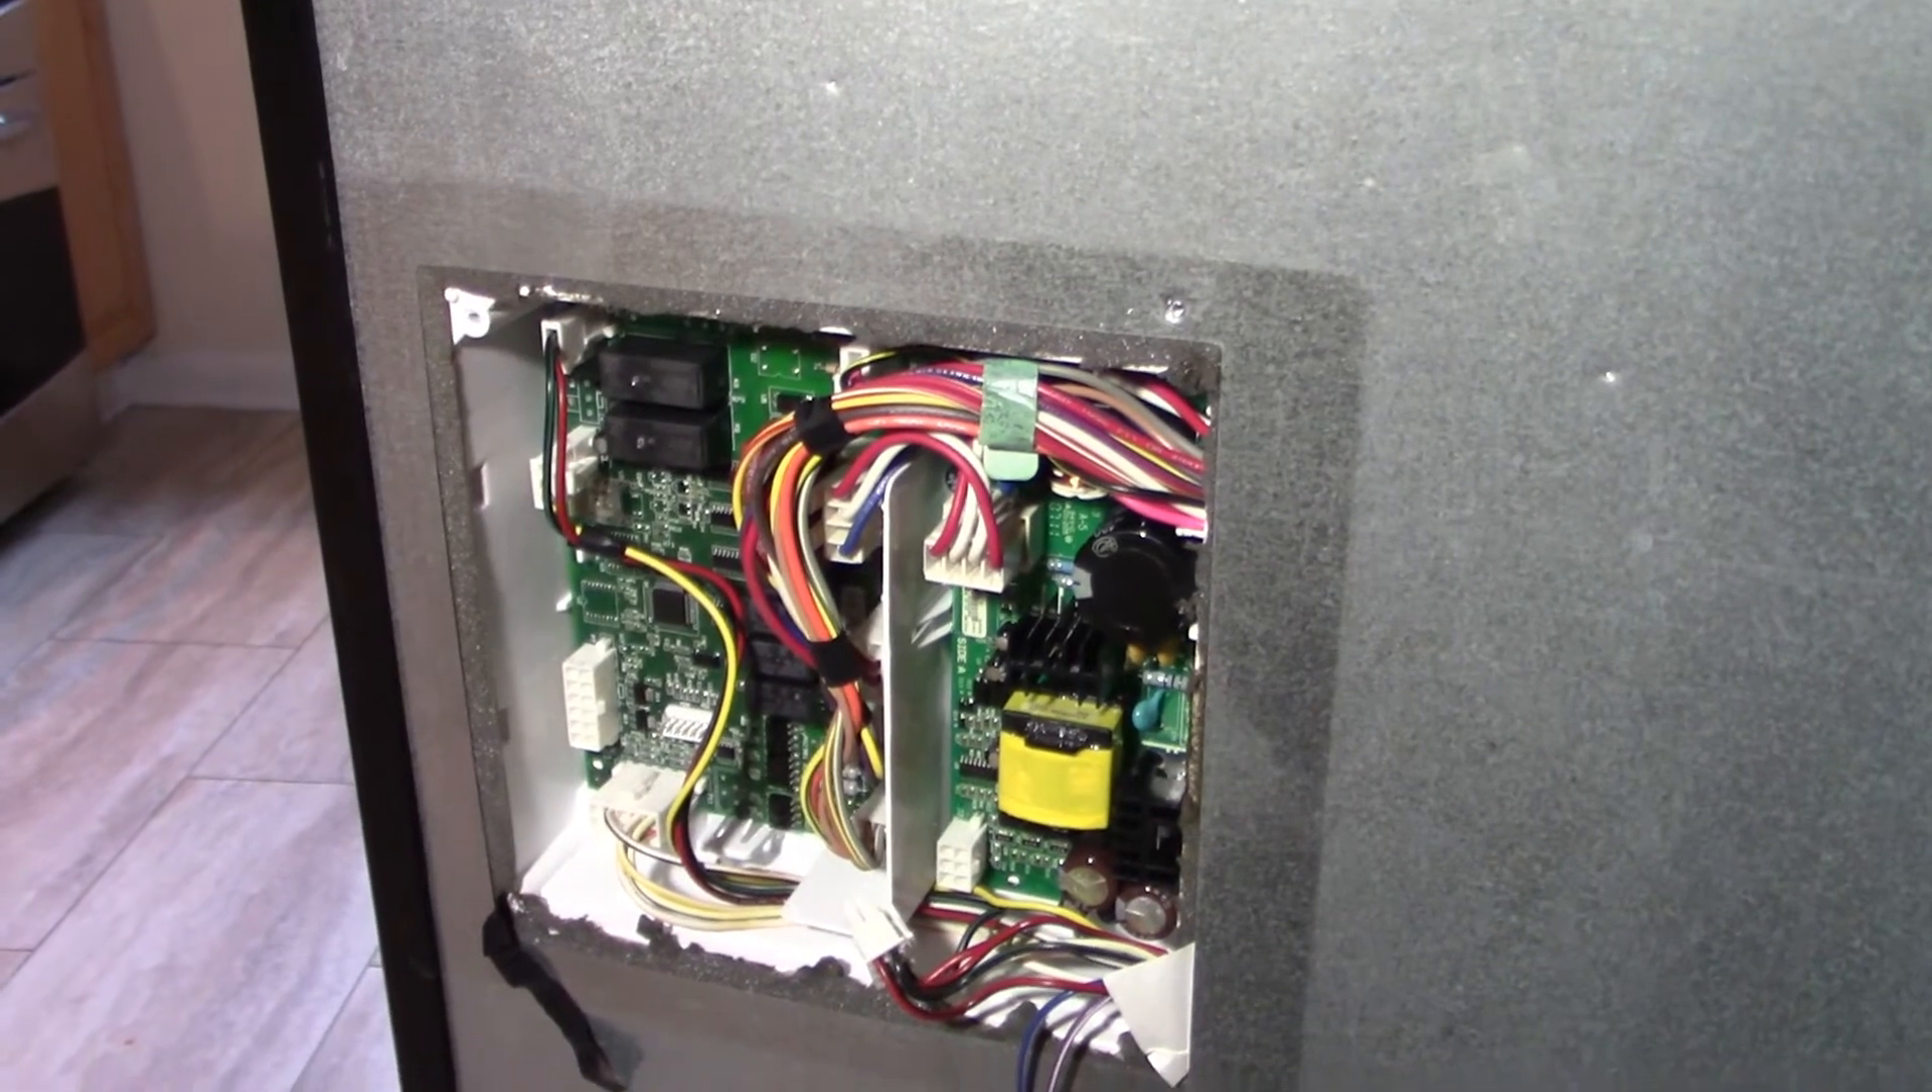Took the cover off of the control panel.